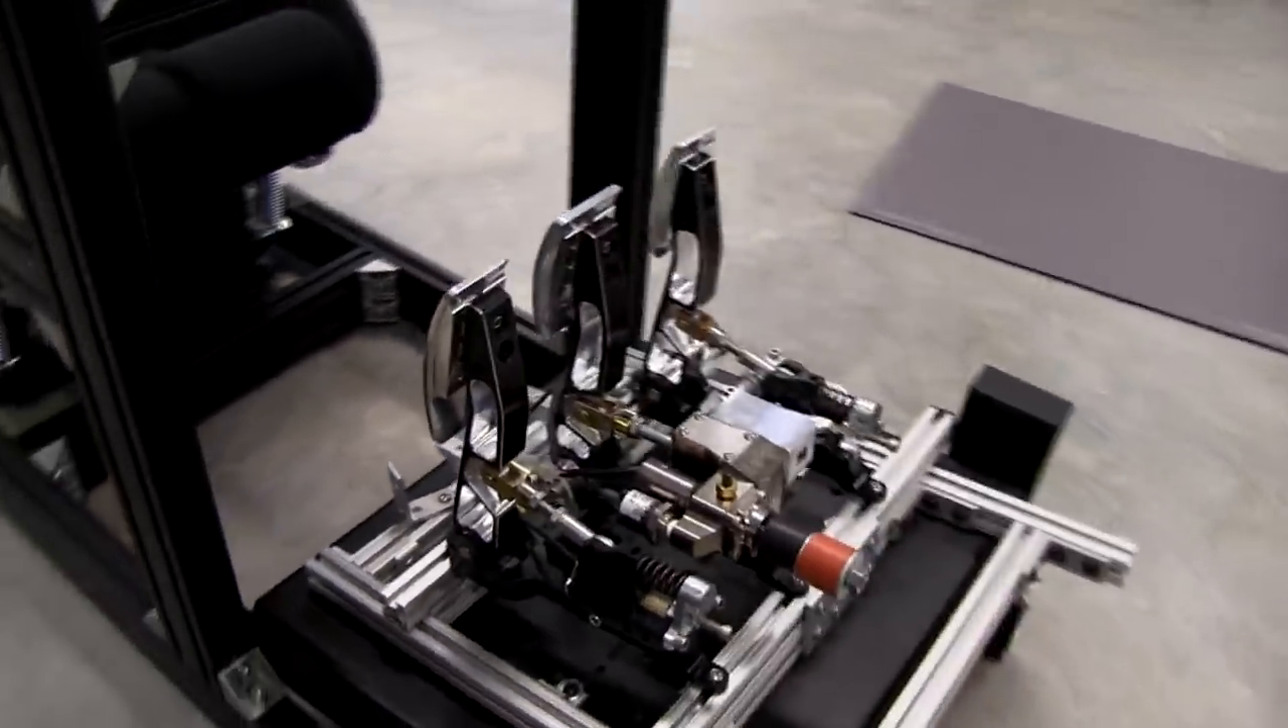I've got the pedals mounted now and I'm using the always beautiful HPP PRX SEs and they're on my 10 series 8020 profile.